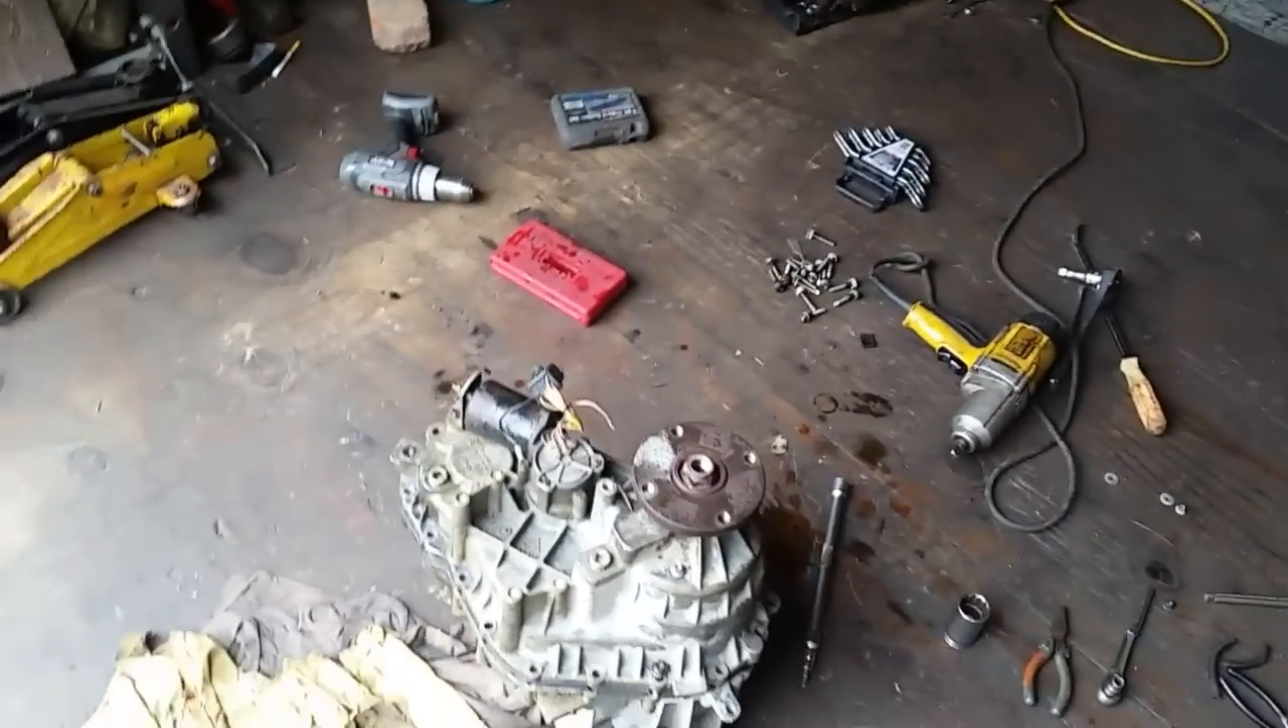Okay so the transfer case is out so bear with me.